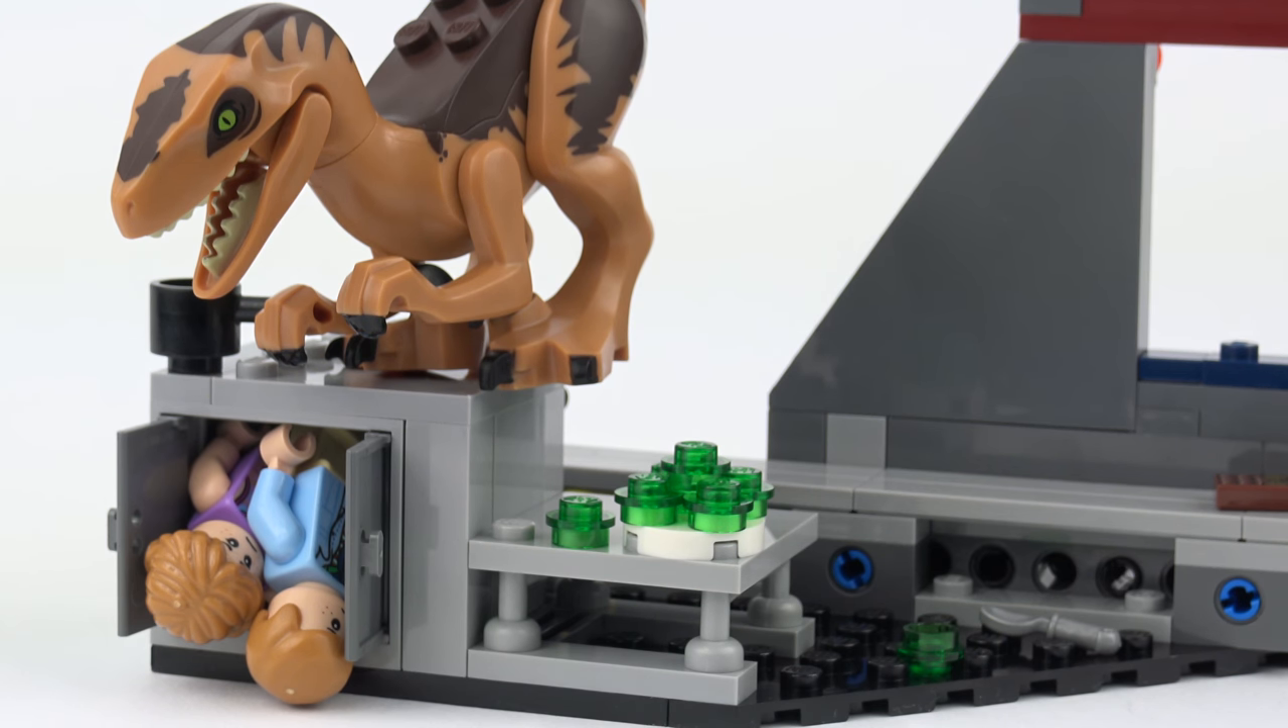Although this is rather a tight squeeze and the minifigures don't really fit in there properly.